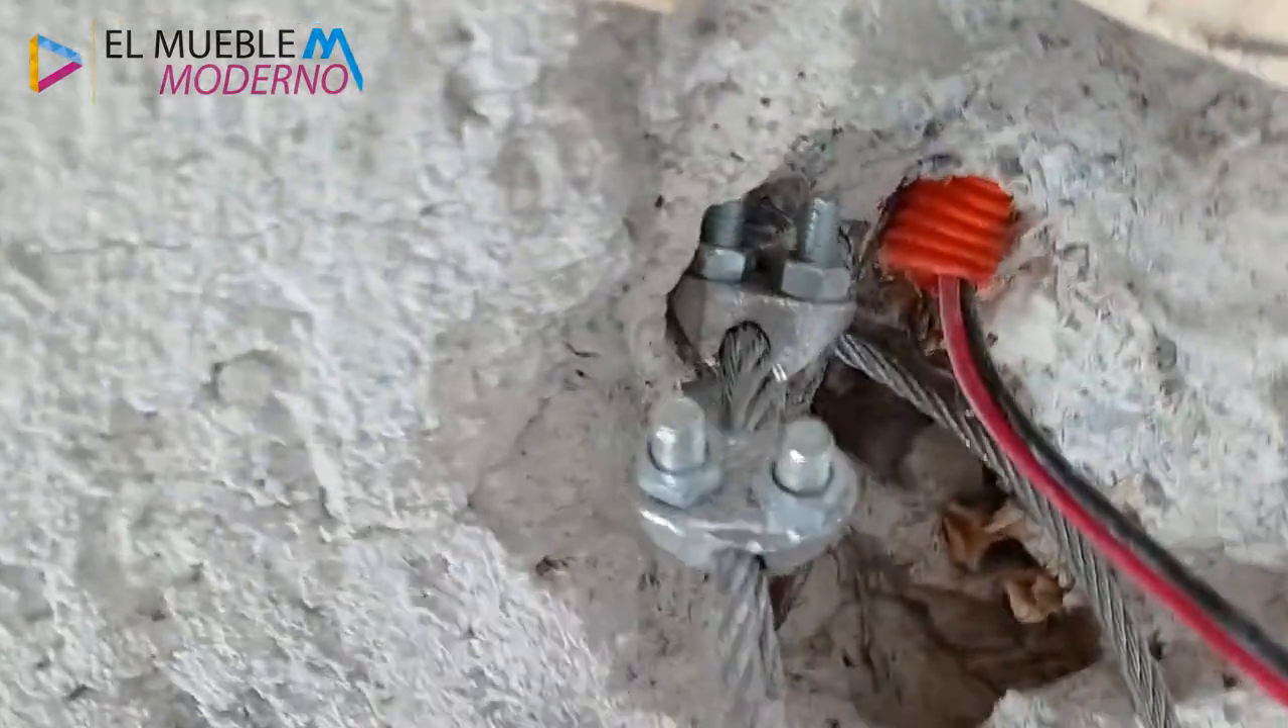Puse el cable de acero con dos perros para que pueda cargar el candil sin problema, sin ningún riesgo.